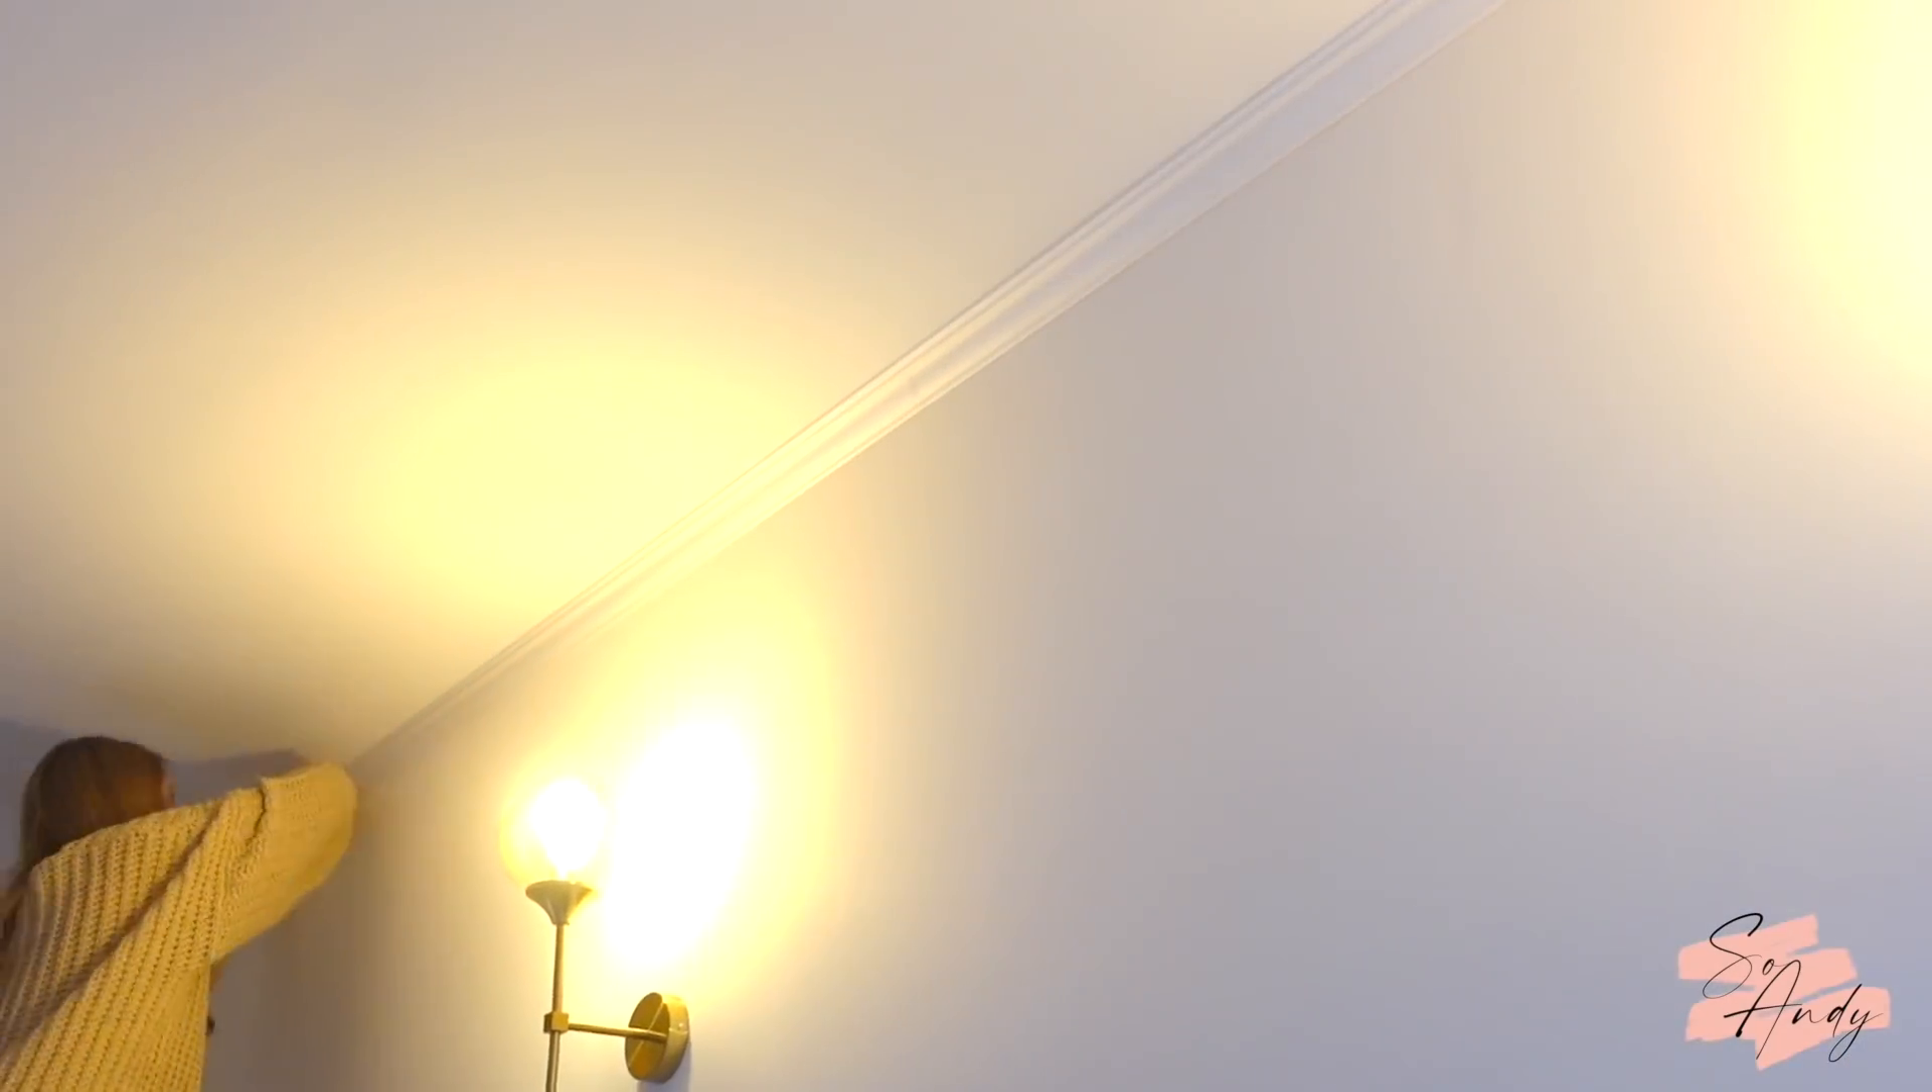Mon fiancé a installé les appliques.